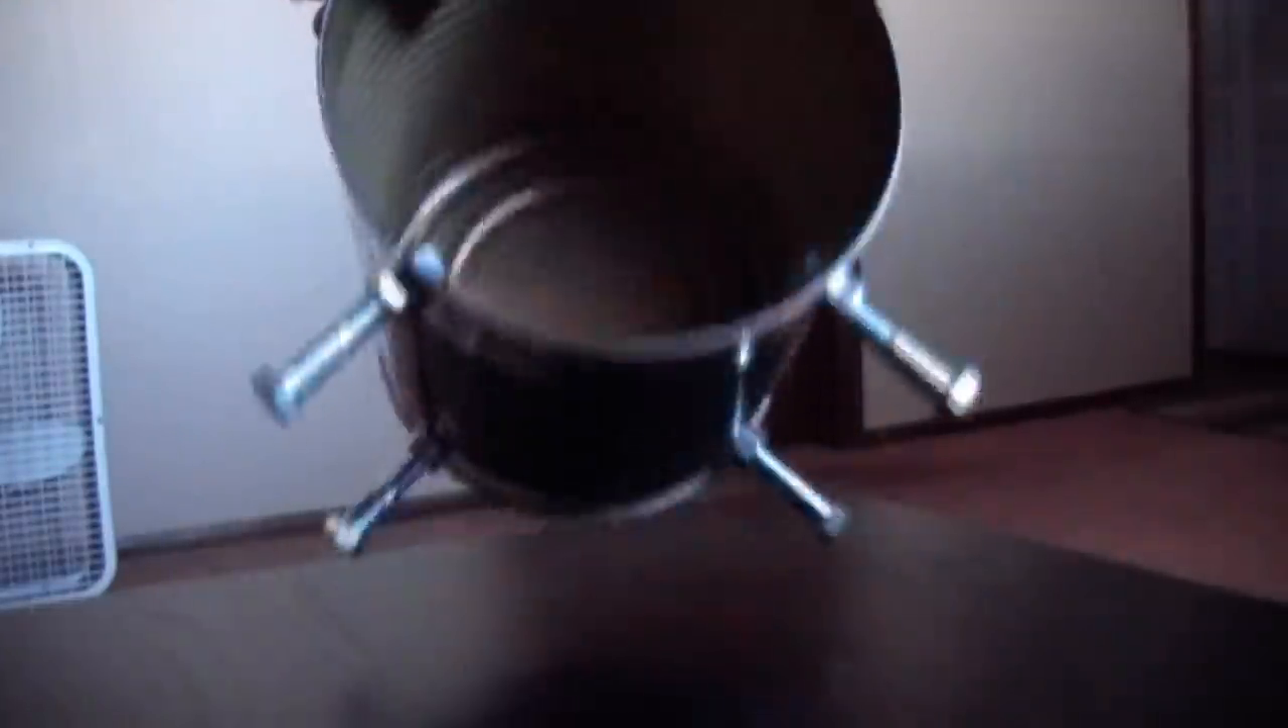Here you can see I've drilled the holes and installed the legs.